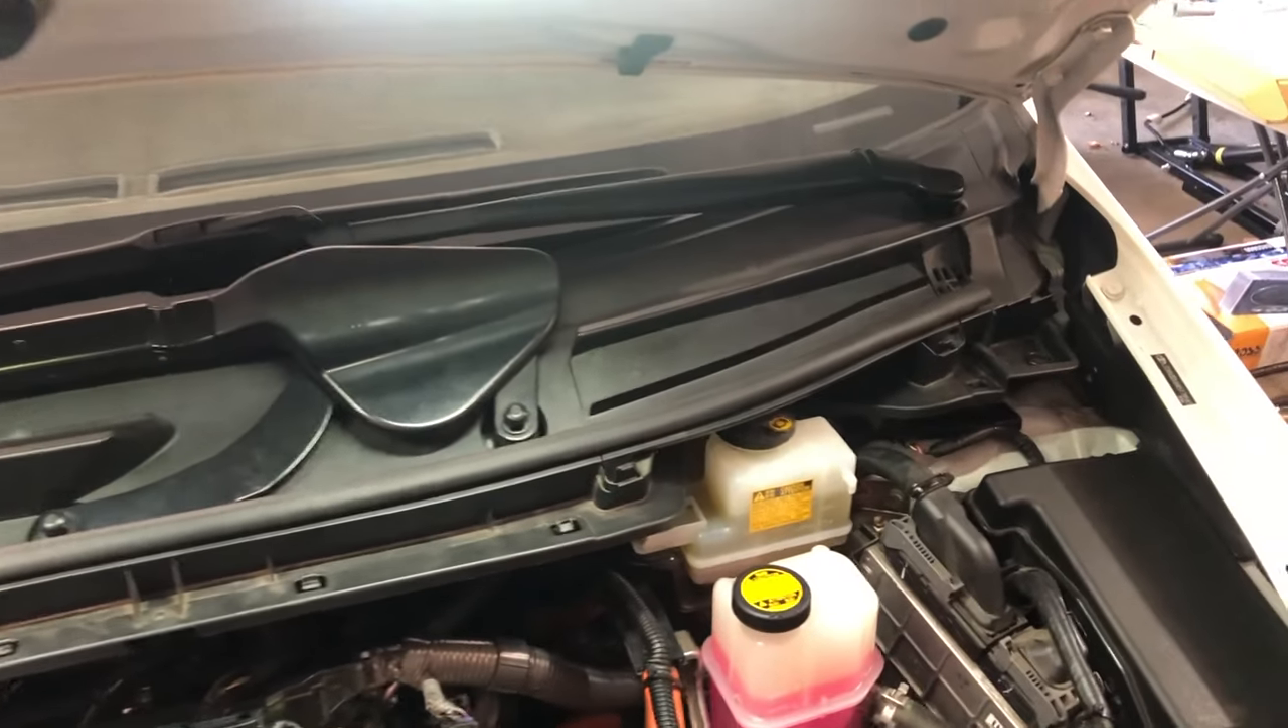Got the wiper cowl all reinstalled. Wipers back on. Everything is set.